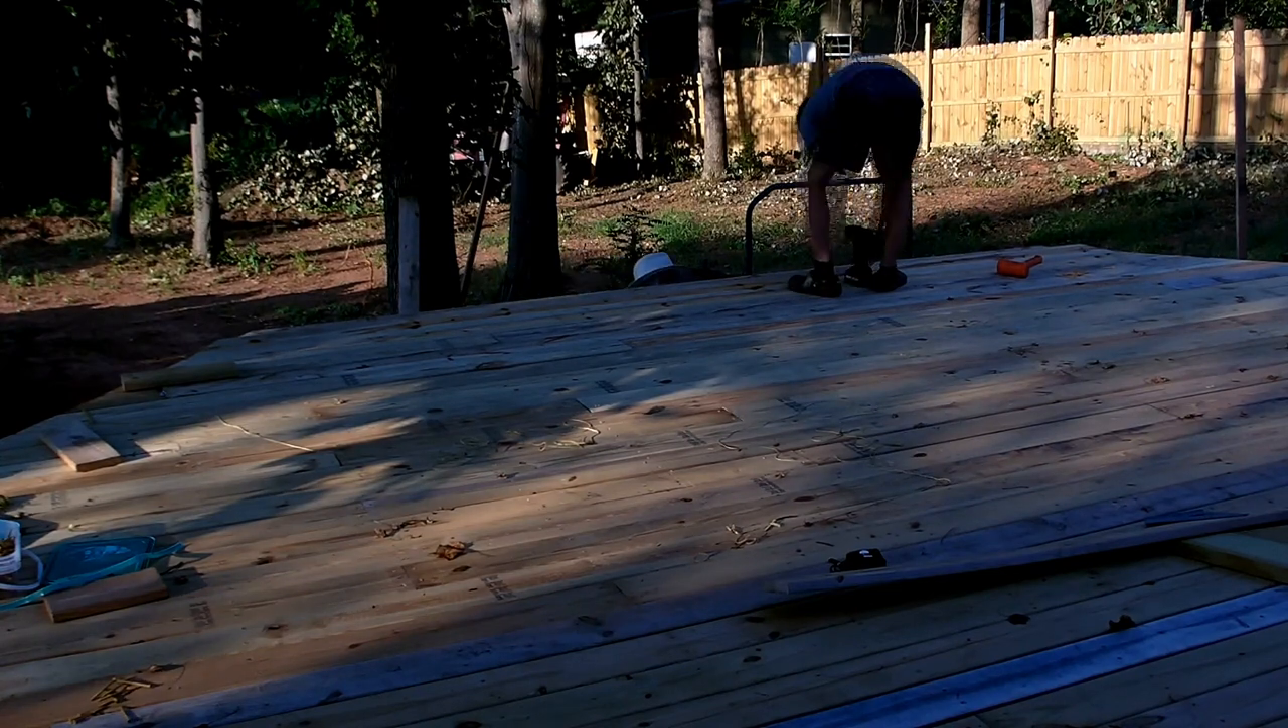Uh, so we have all the decking in place and it's now just a matter of putting in the deck screws.